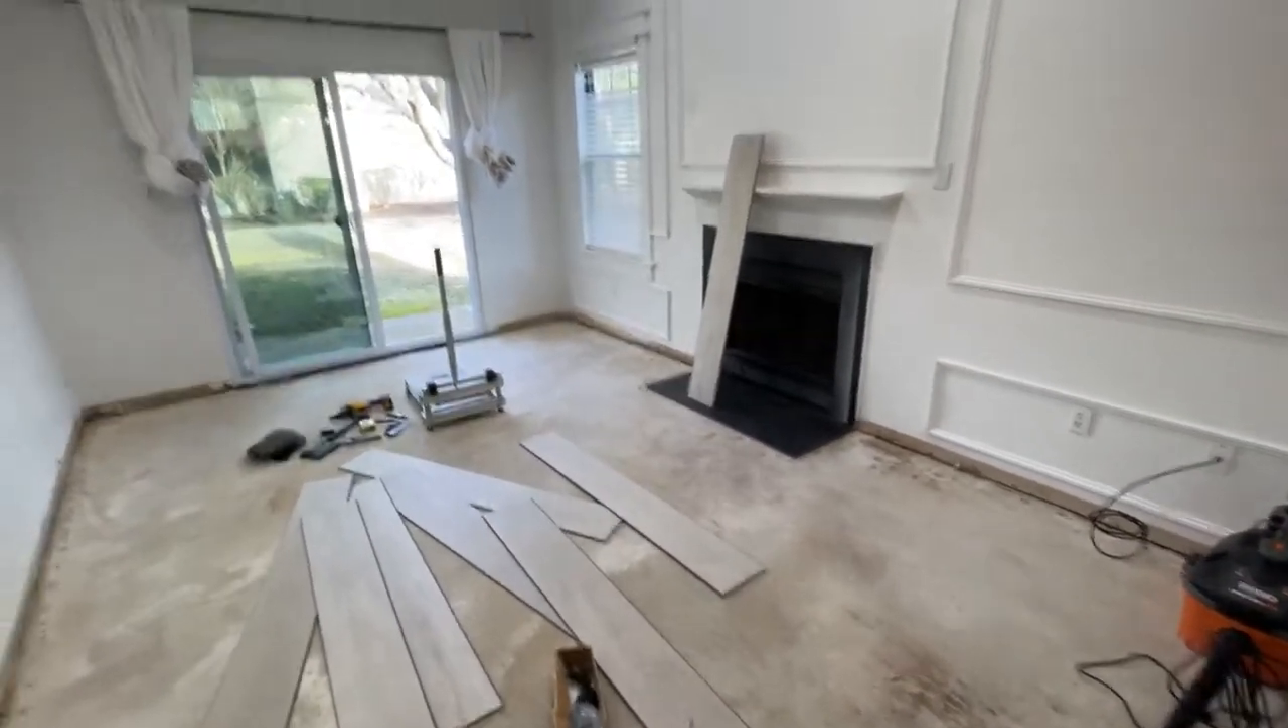So I have my floor all cleaned out everything is clear the underlayment's all out.